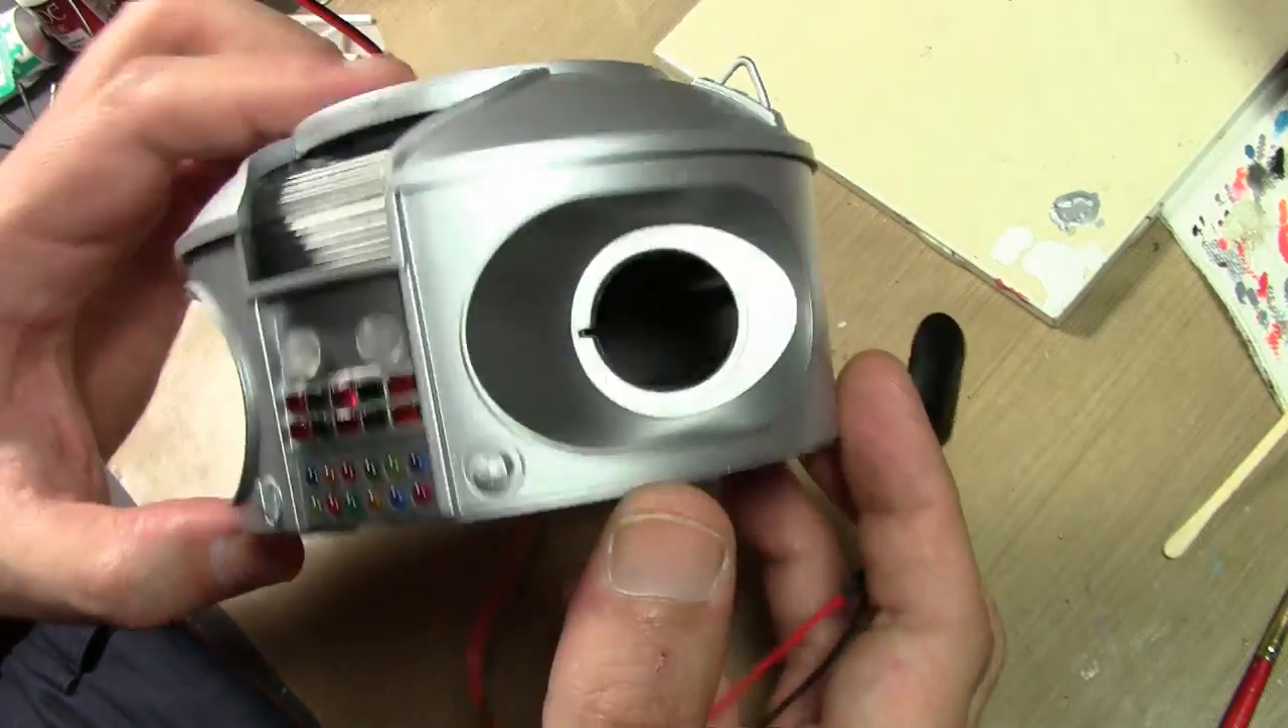But we have the main hull the torso of the robot pretty well assembled here.